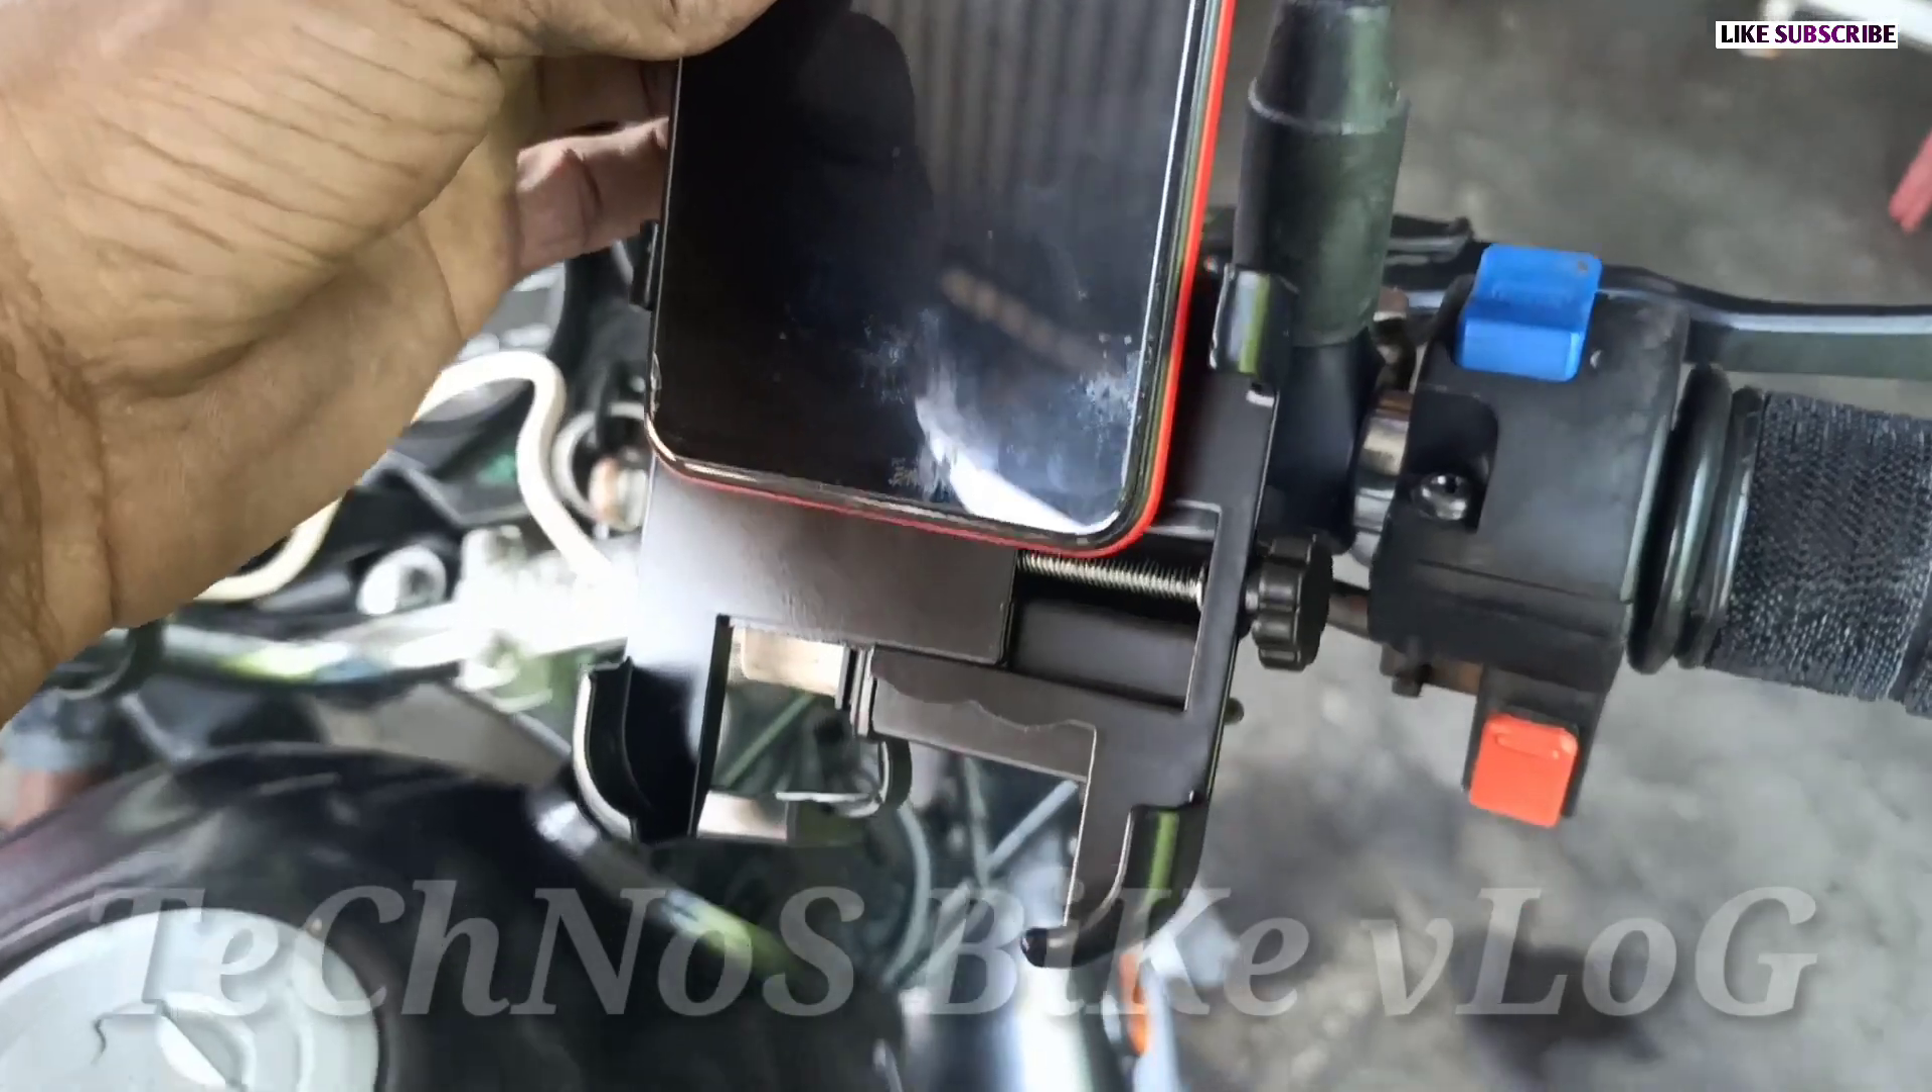यहां पर मोबाइल होल्डर लगा दिया।